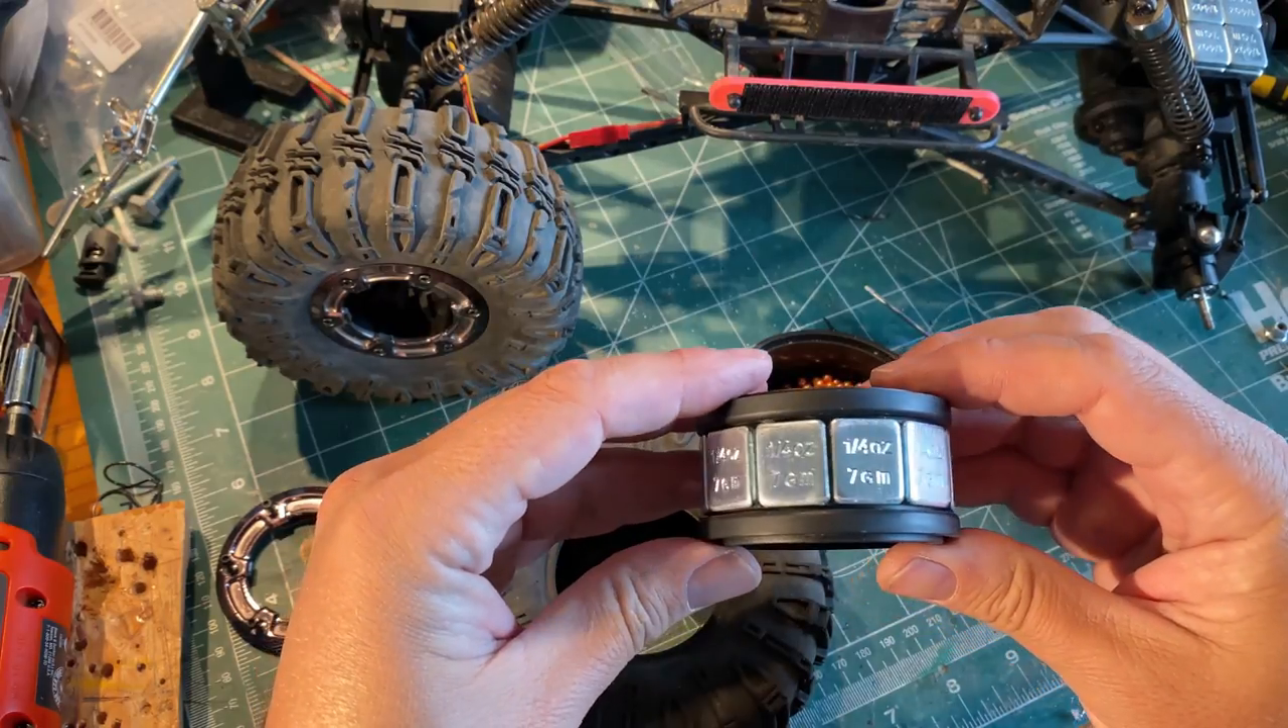So this is a wheel mod for the Danchi and you can see this is the front hub and I've taken and taken these quarter ounce wheel weights they're self-adhesive and stuck them on all the way around.